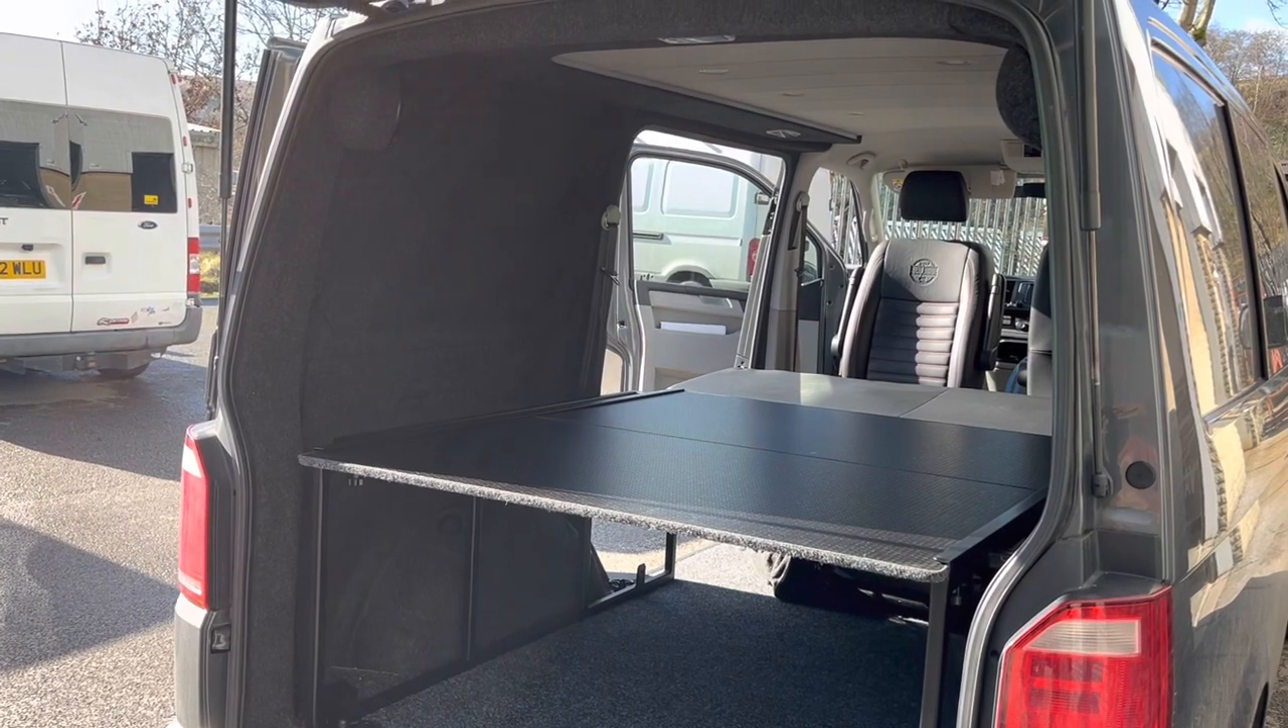So, uh, and that's it. That's your platform ready to go before we put your mattress up.